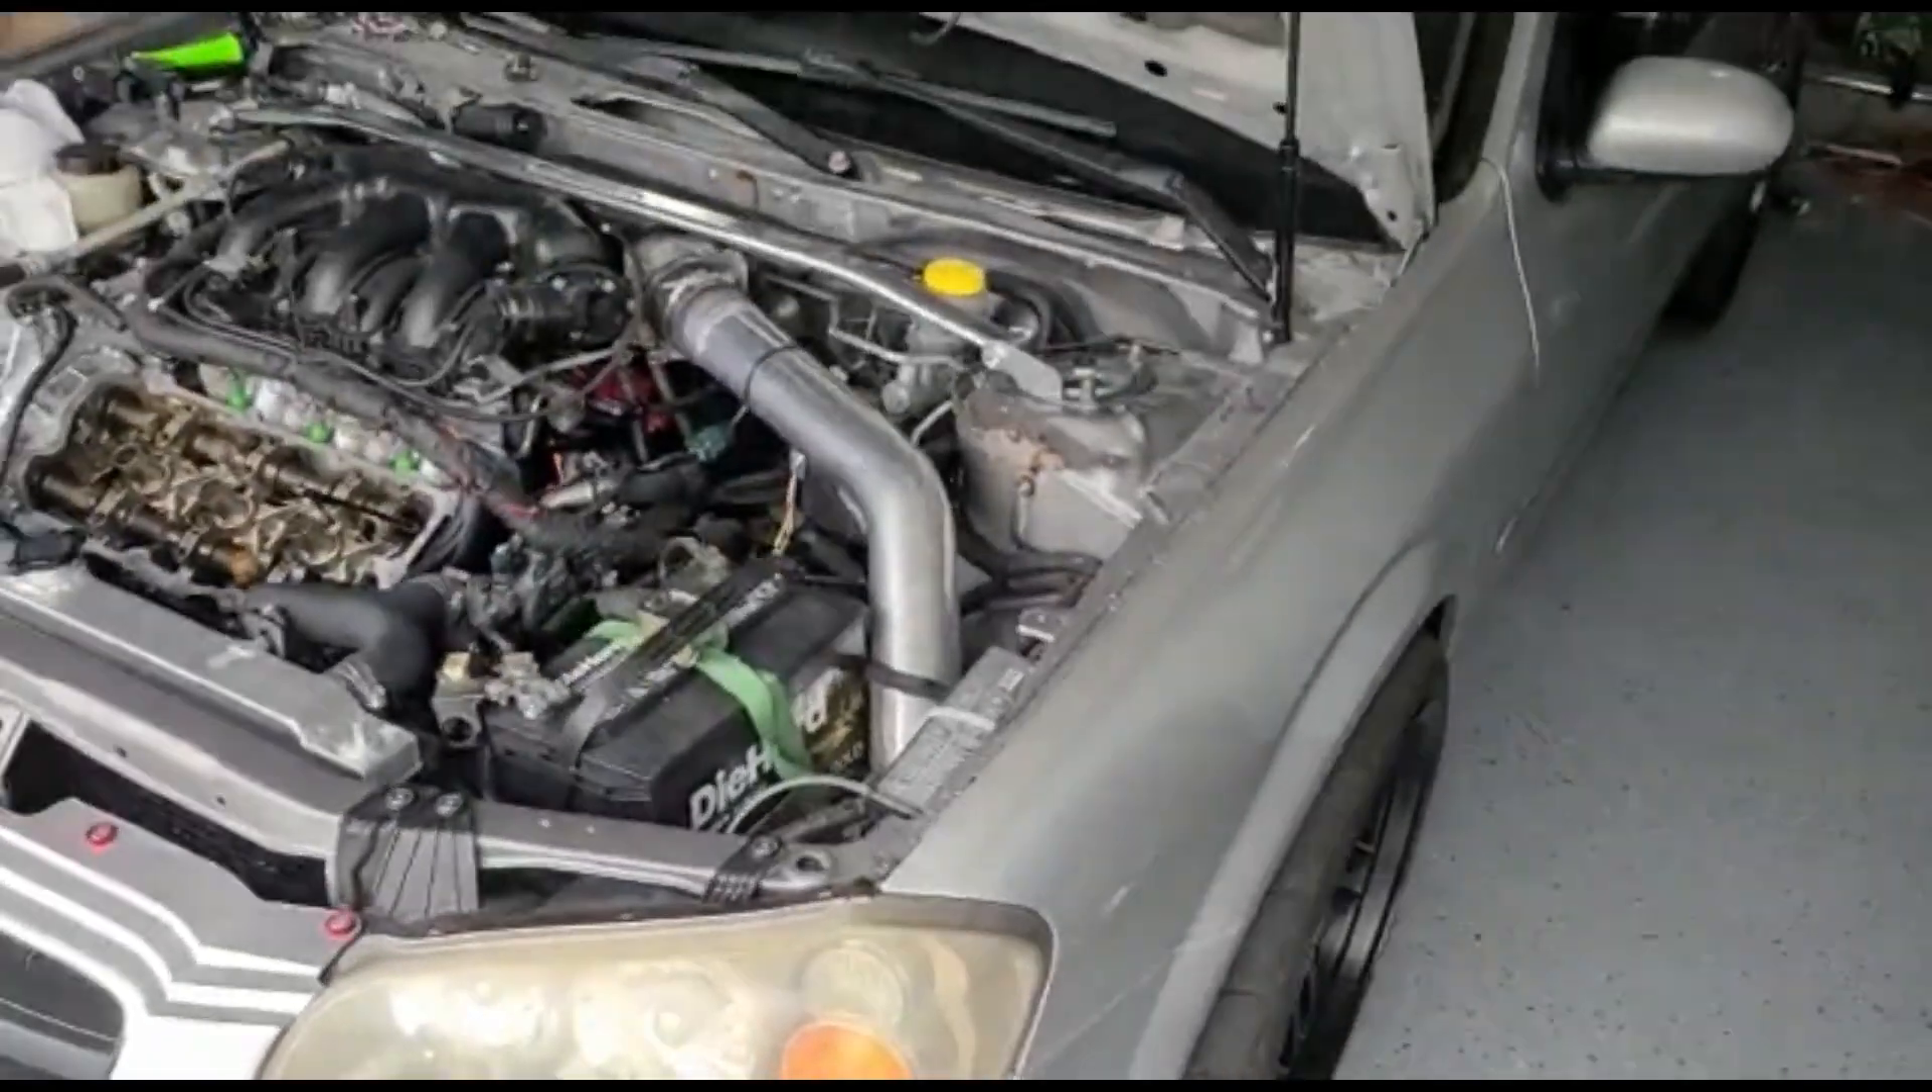I haven't even relocated the battery yet.